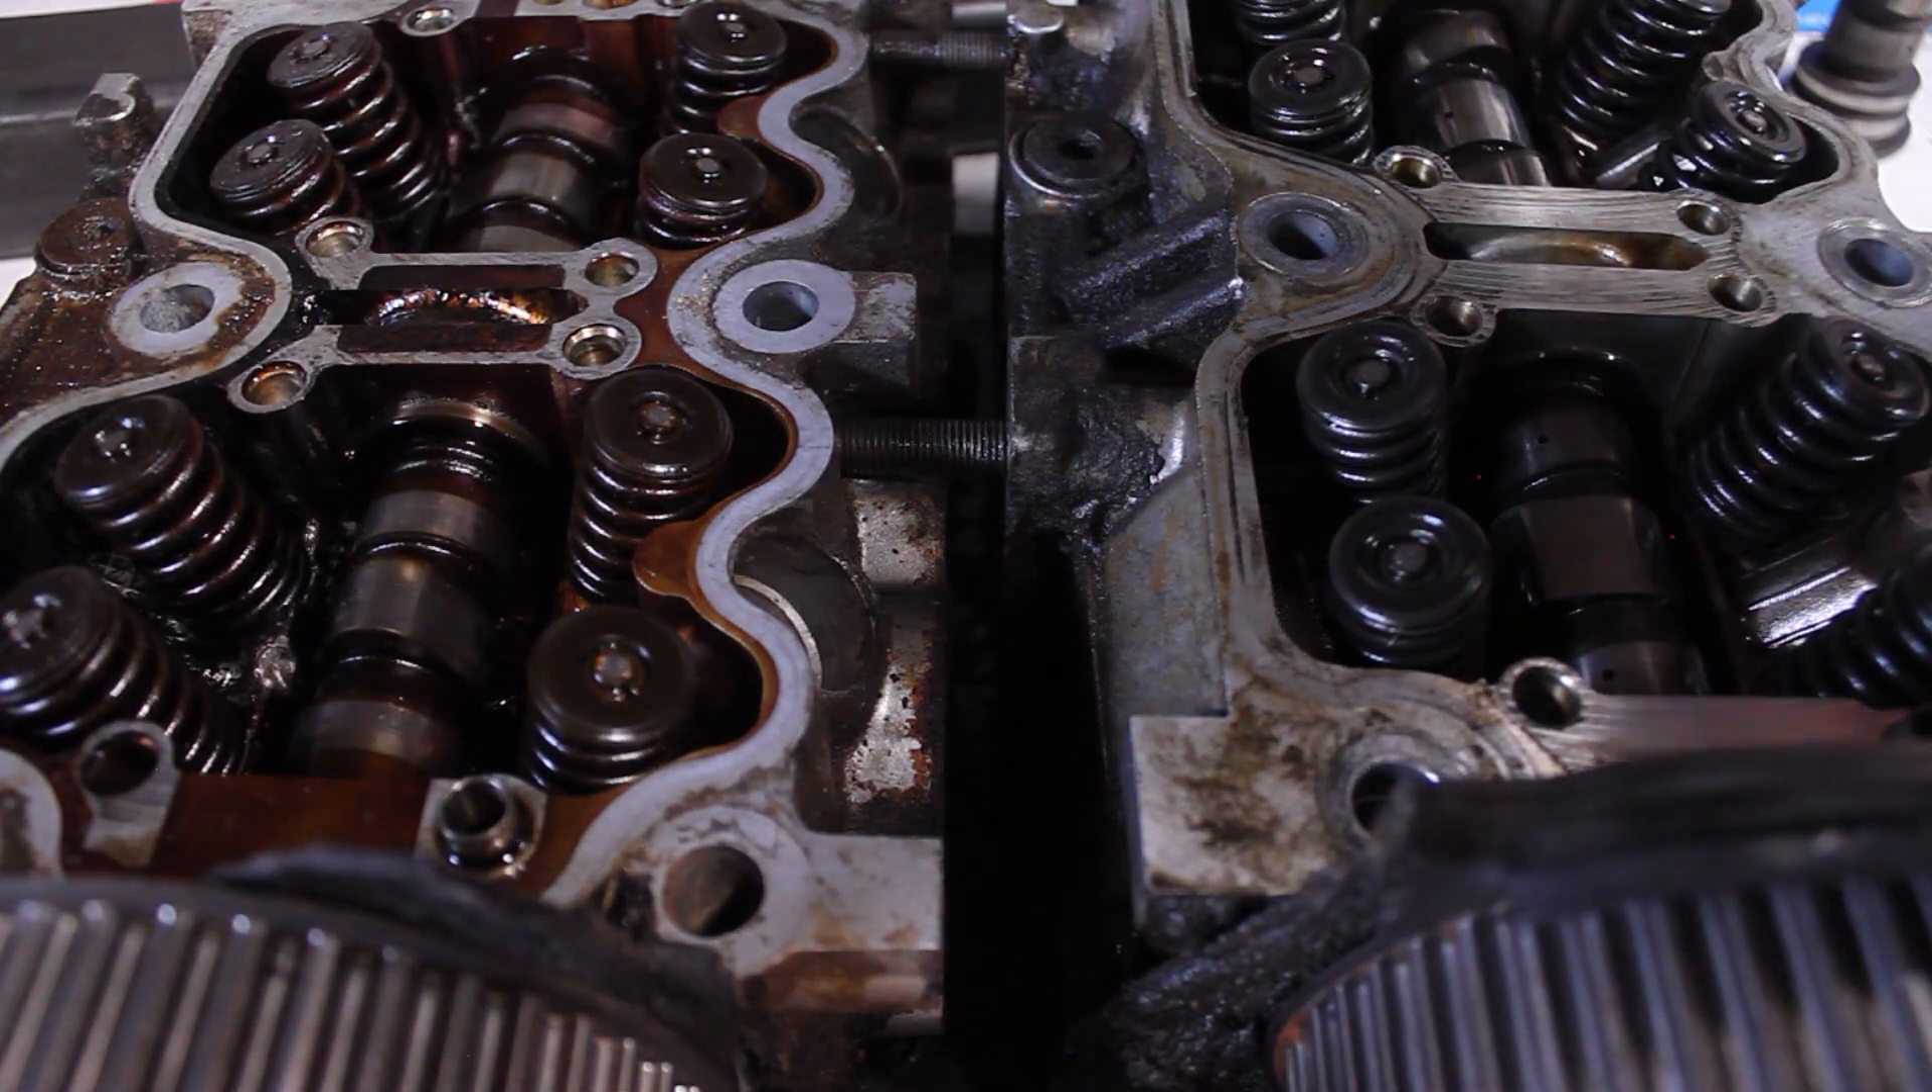So actually I haven't been able to get these cams out yet.